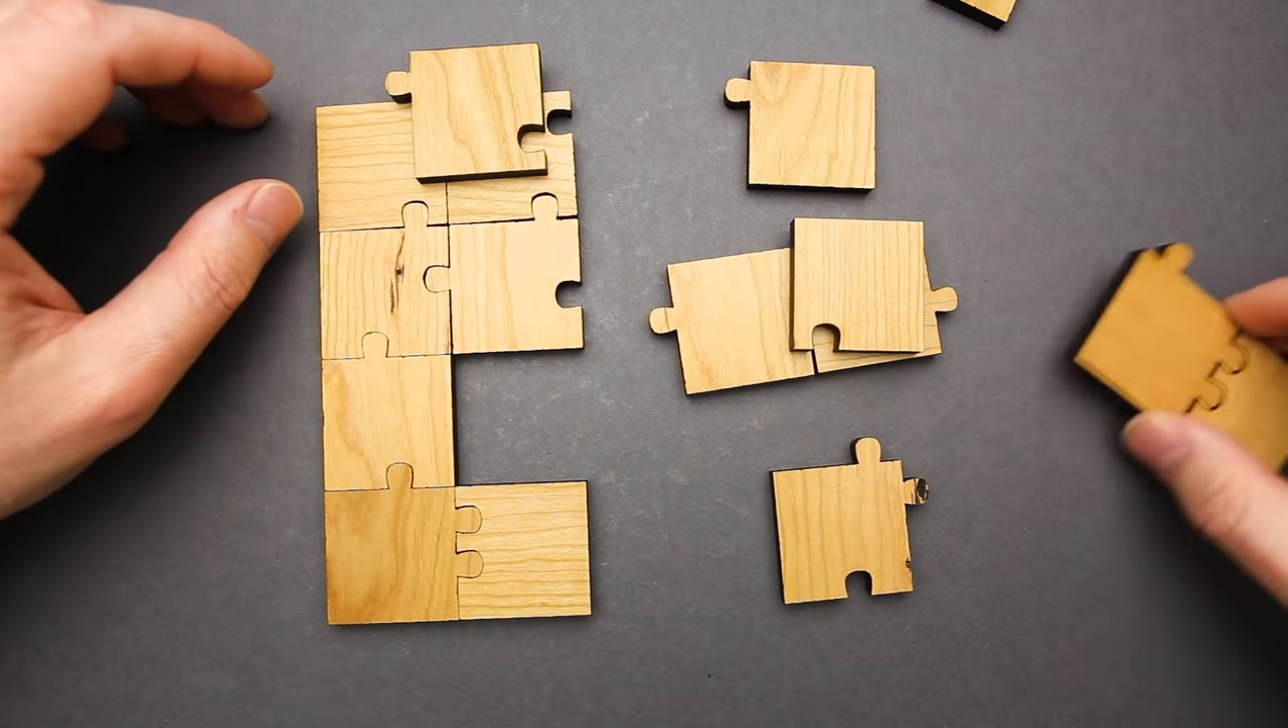And I have like almost a half of the puzzle assembled.